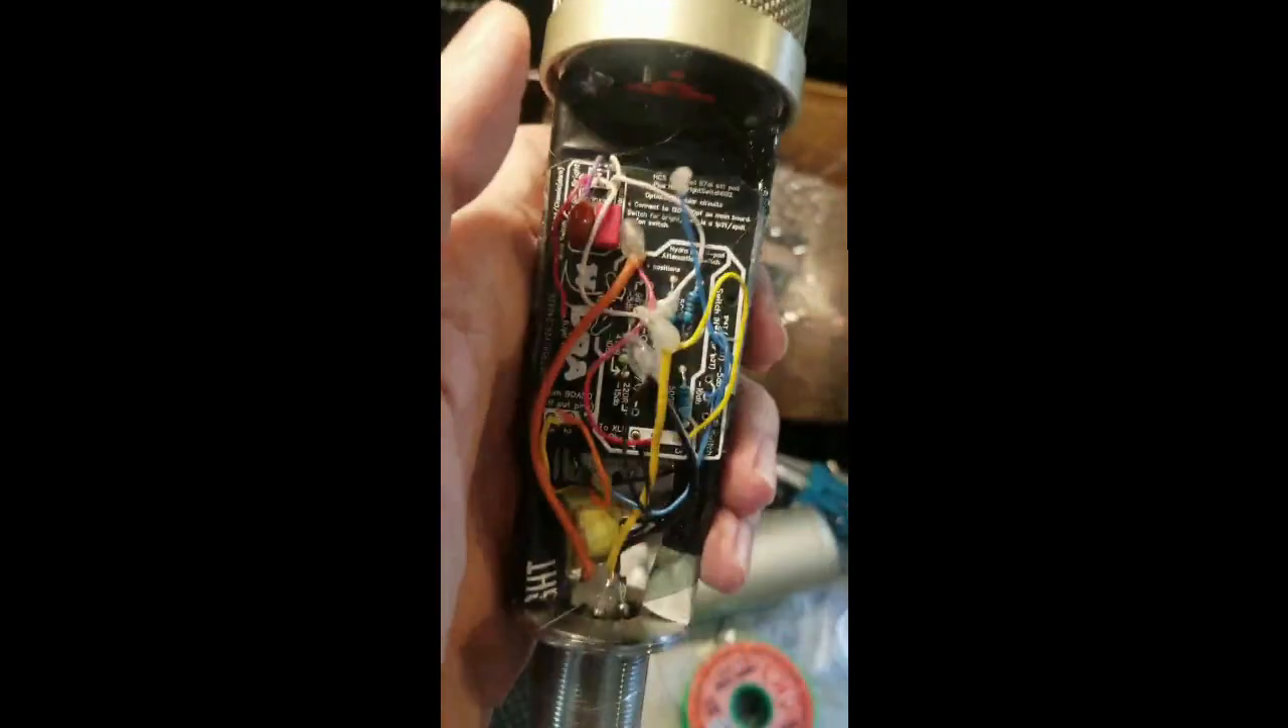But, yeah, on the flip side of the mic, I've potted where I've soldered everything in hot glue.